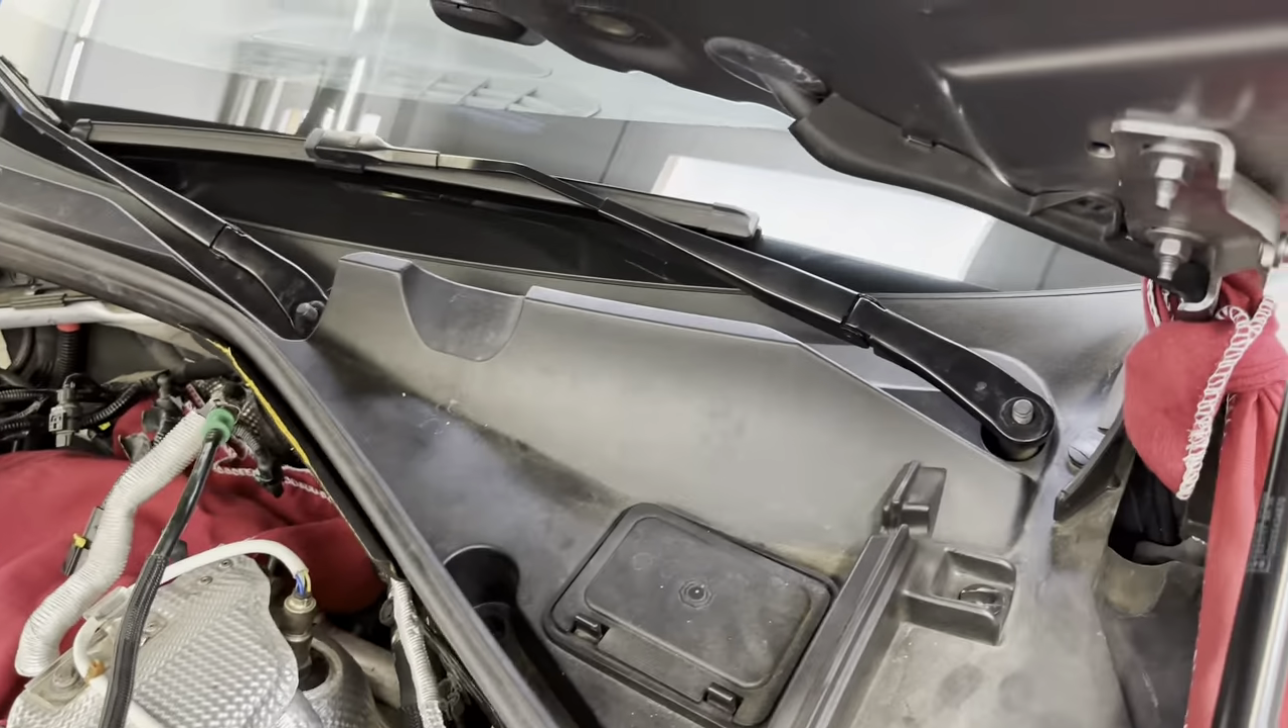So, we got the cowl on.